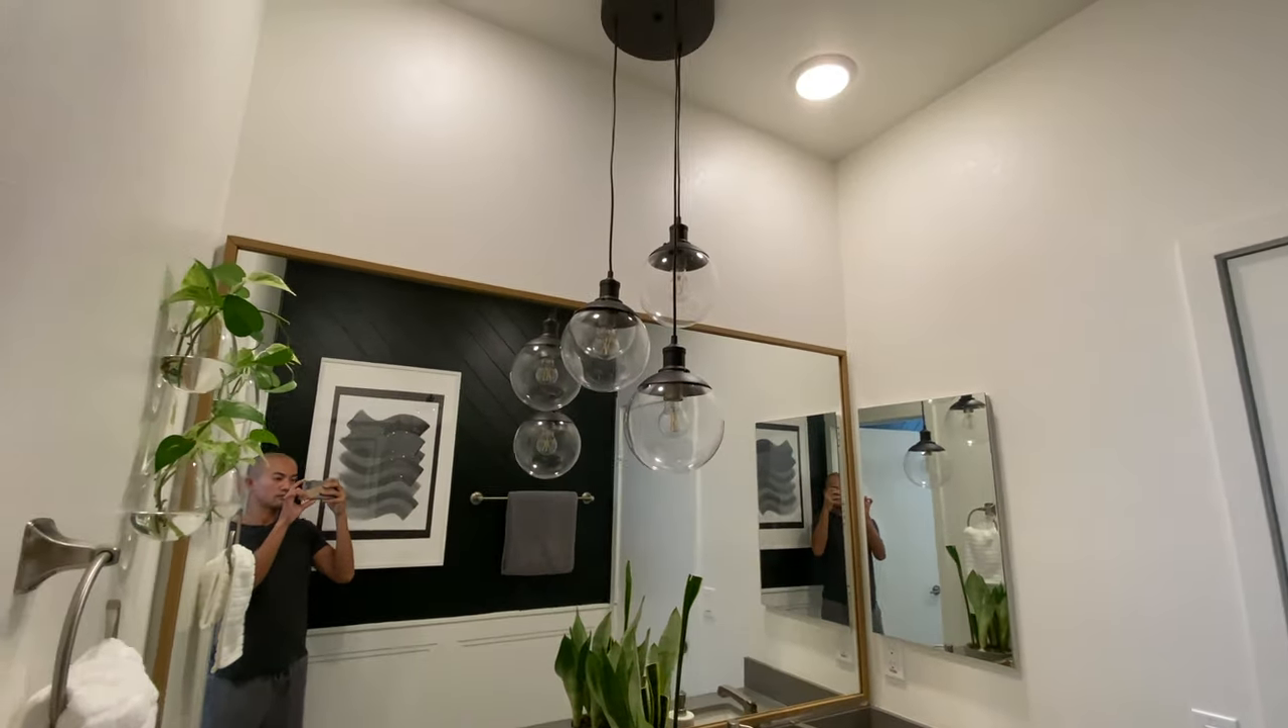And to finish off the whole bathroom I hung these cool pendant lights above the sinks. I still need an electrician to come in and wire them.